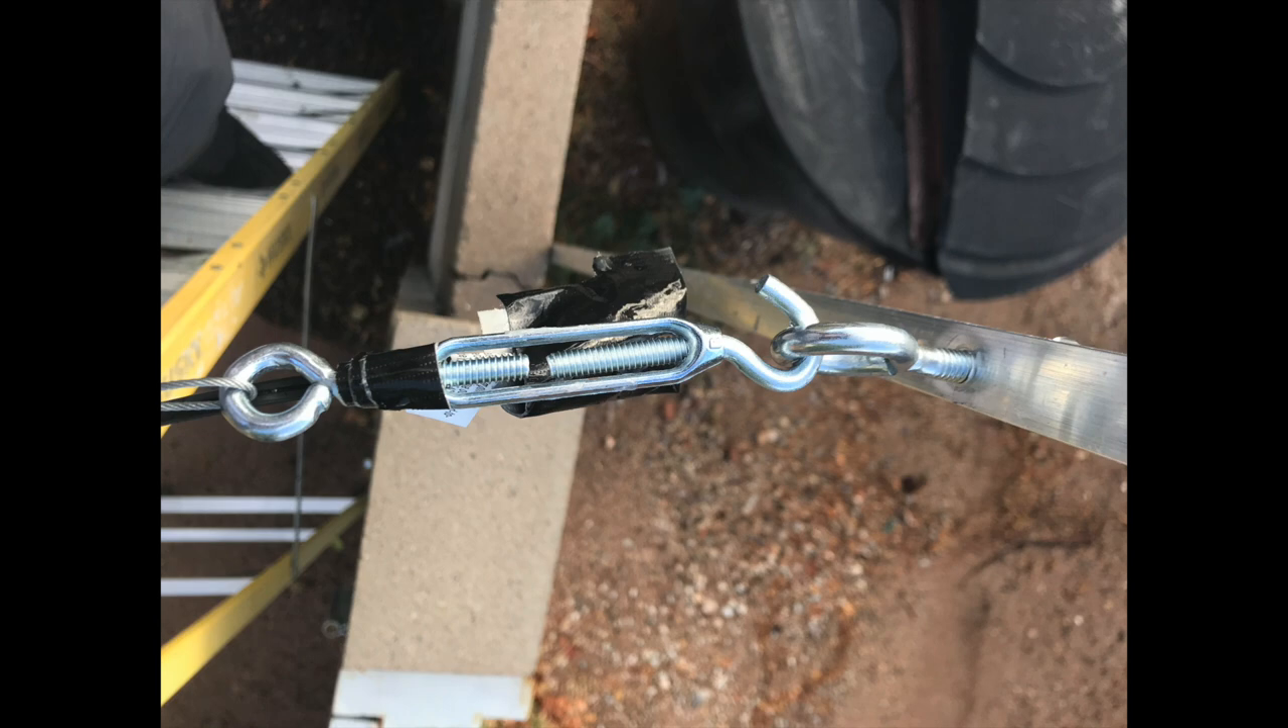Um, so I've got the loop in the wire hooked into the turnbuckle.